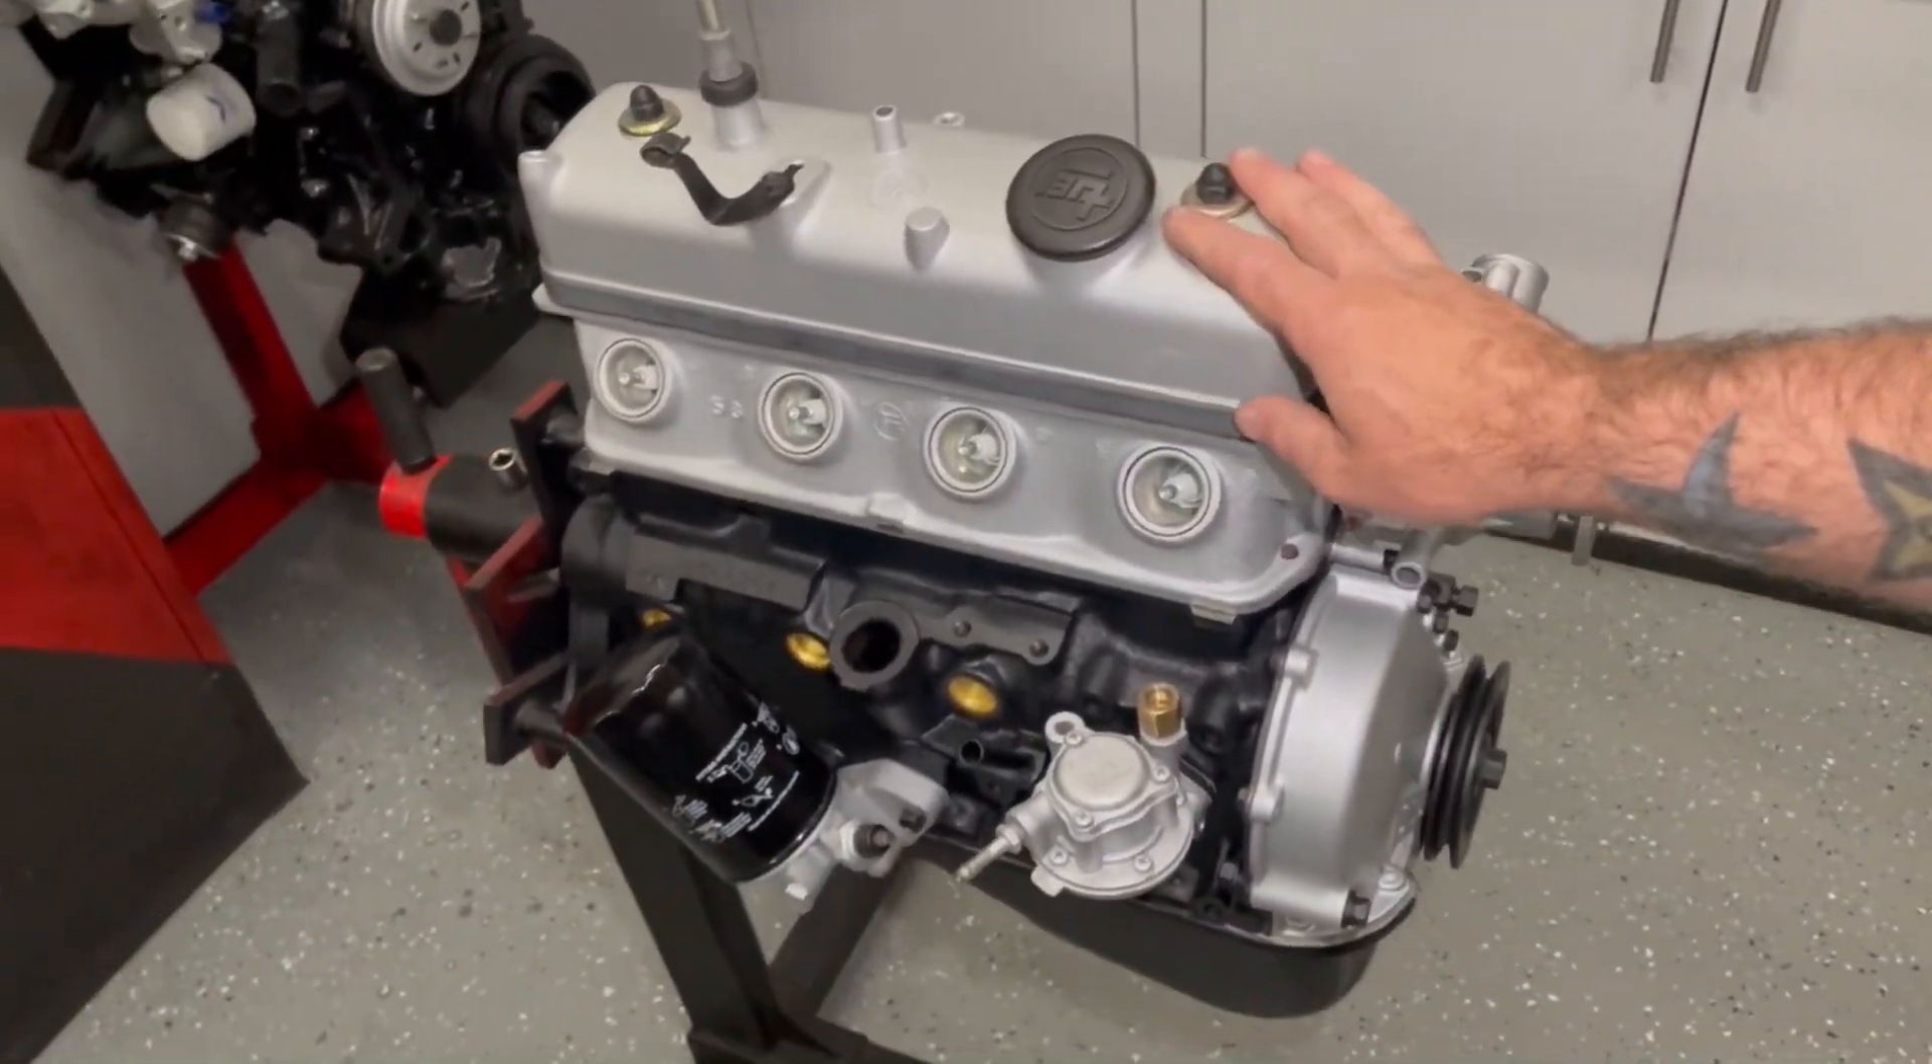Last episode I put the engine together So that's all sitting there ready to go.